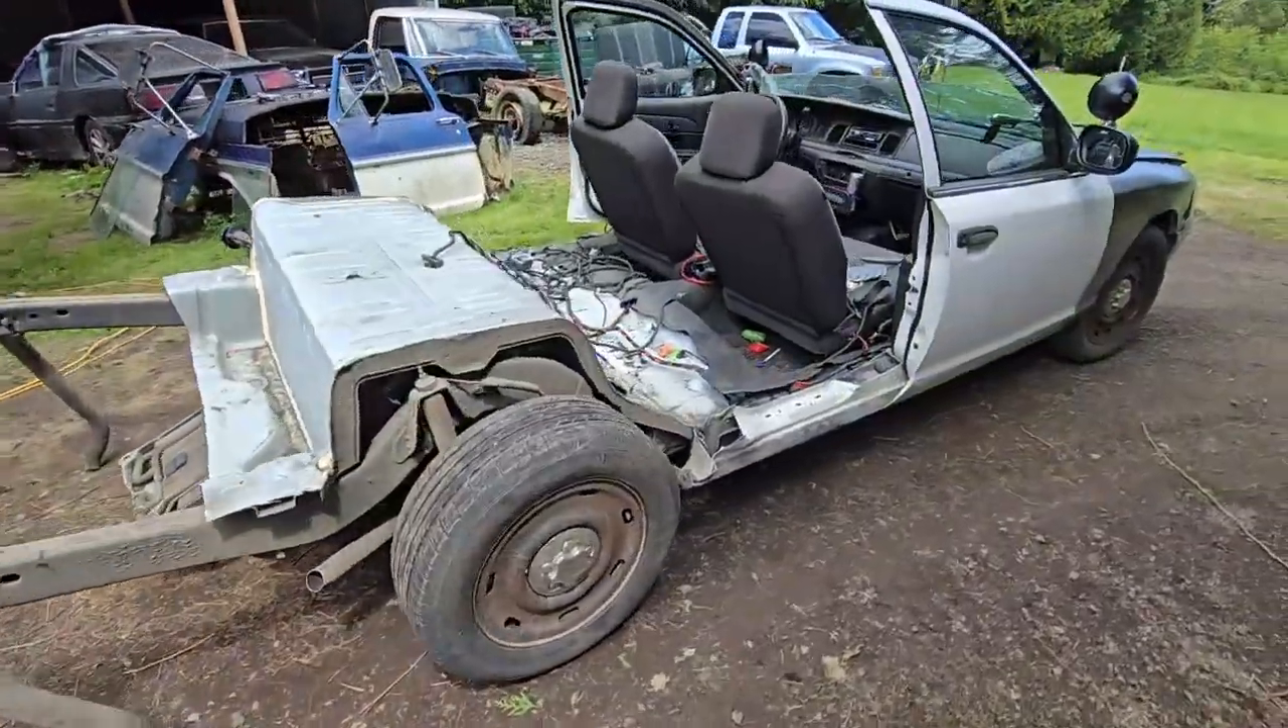And there is the body cut off. I've got to pull the doors still.